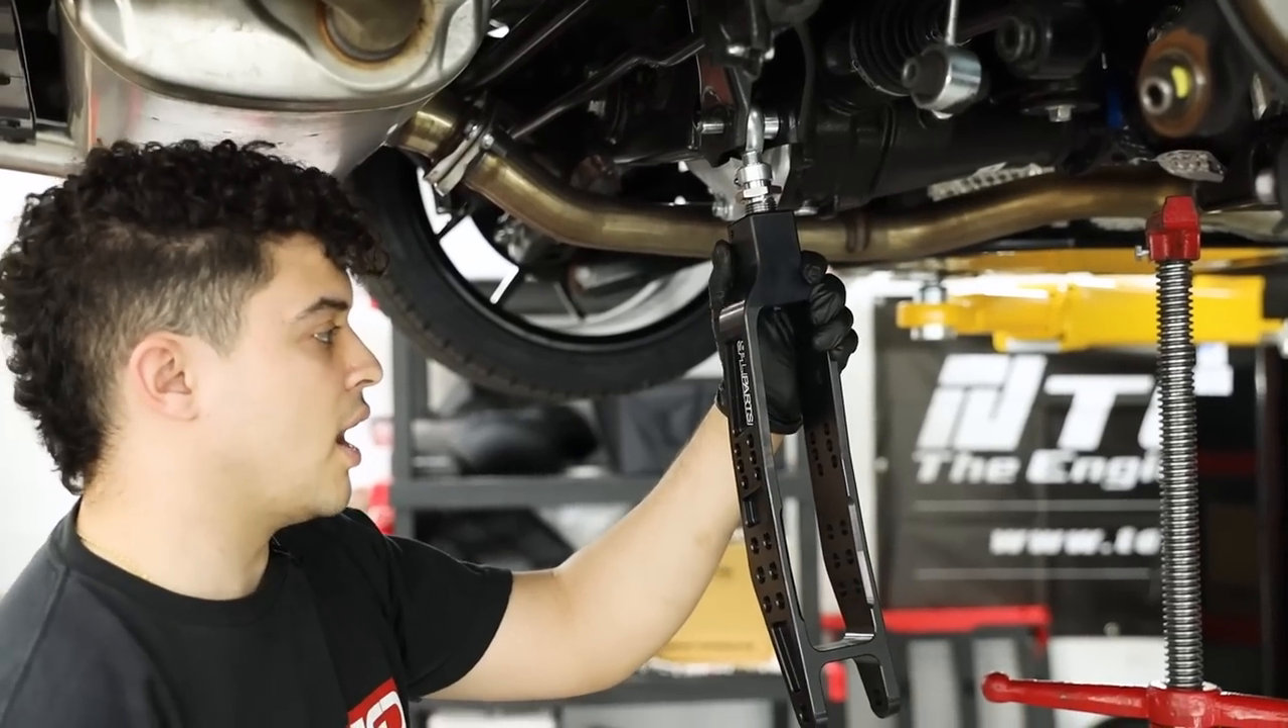All right so we've got the OEM arm off and we're getting the SPL arm on.